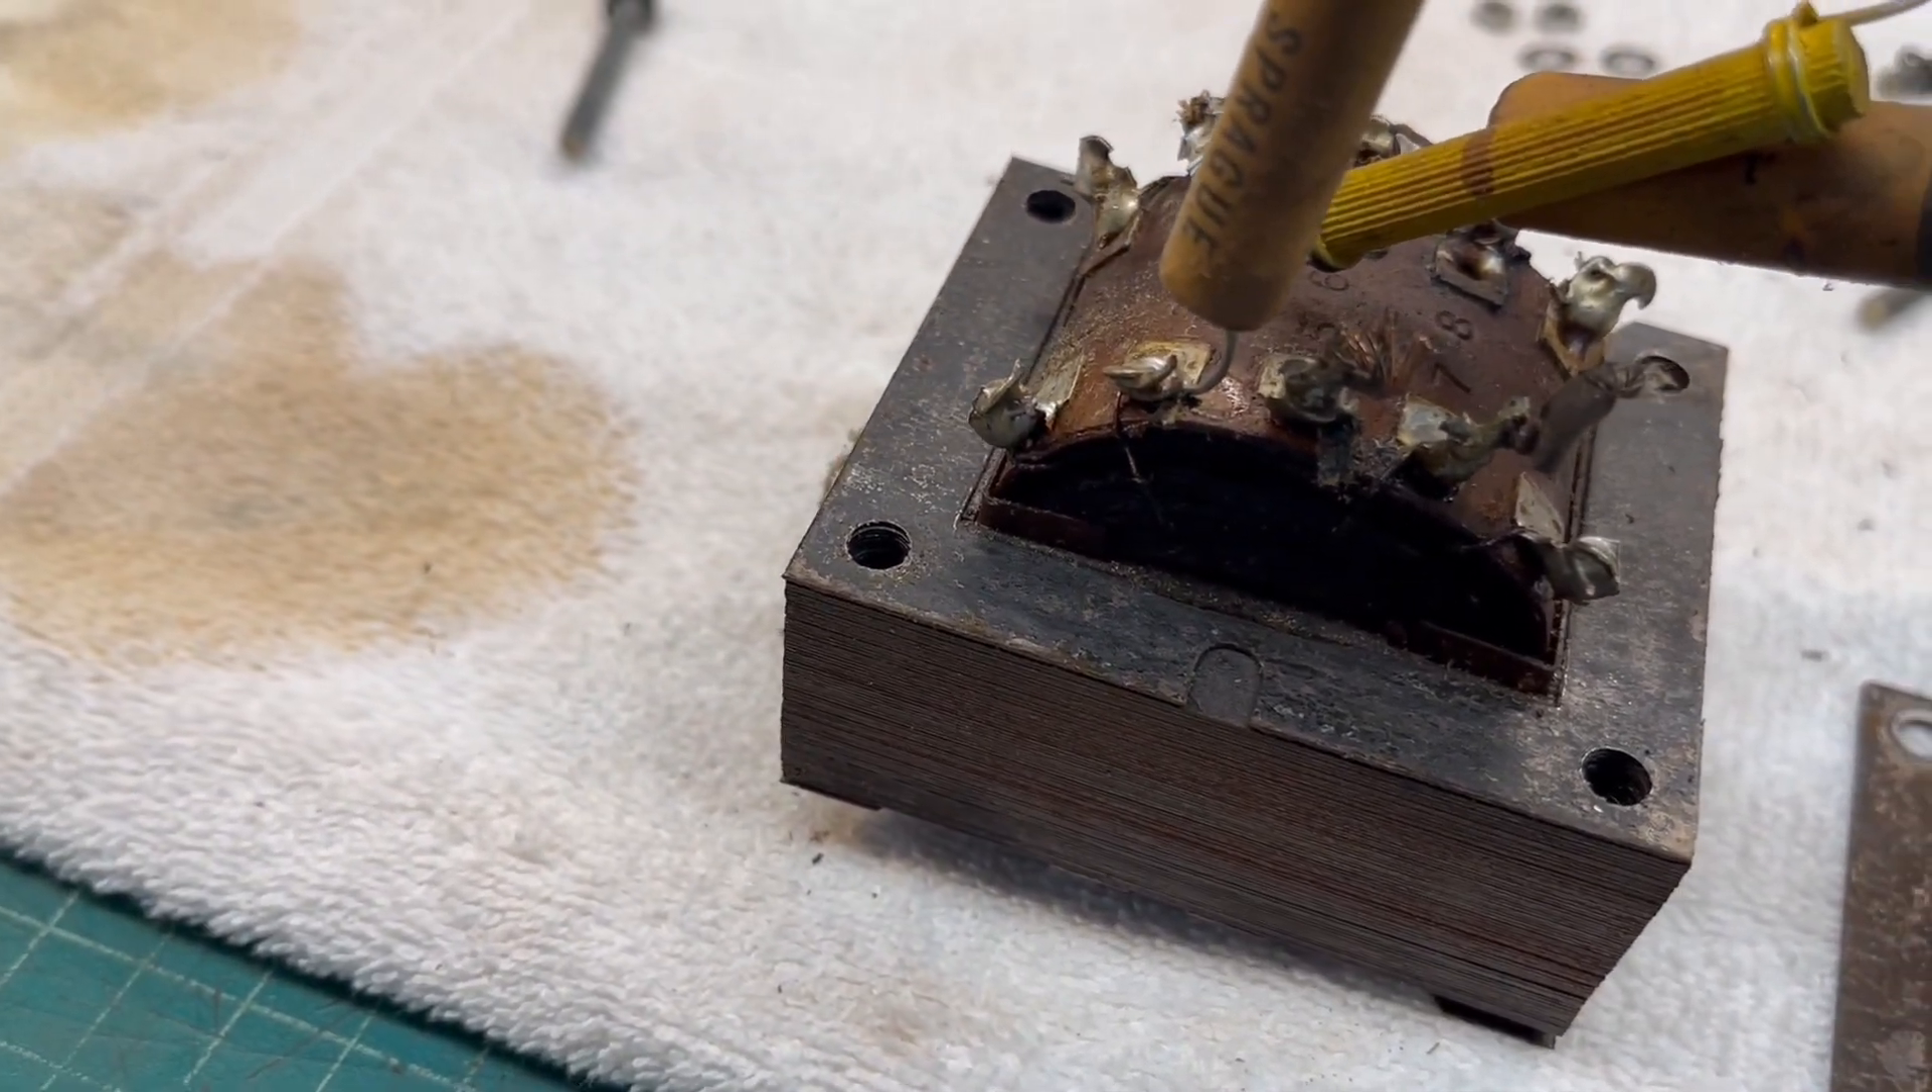As you guys saw earlier, I got the power transformer removed from the old rusty chassis.